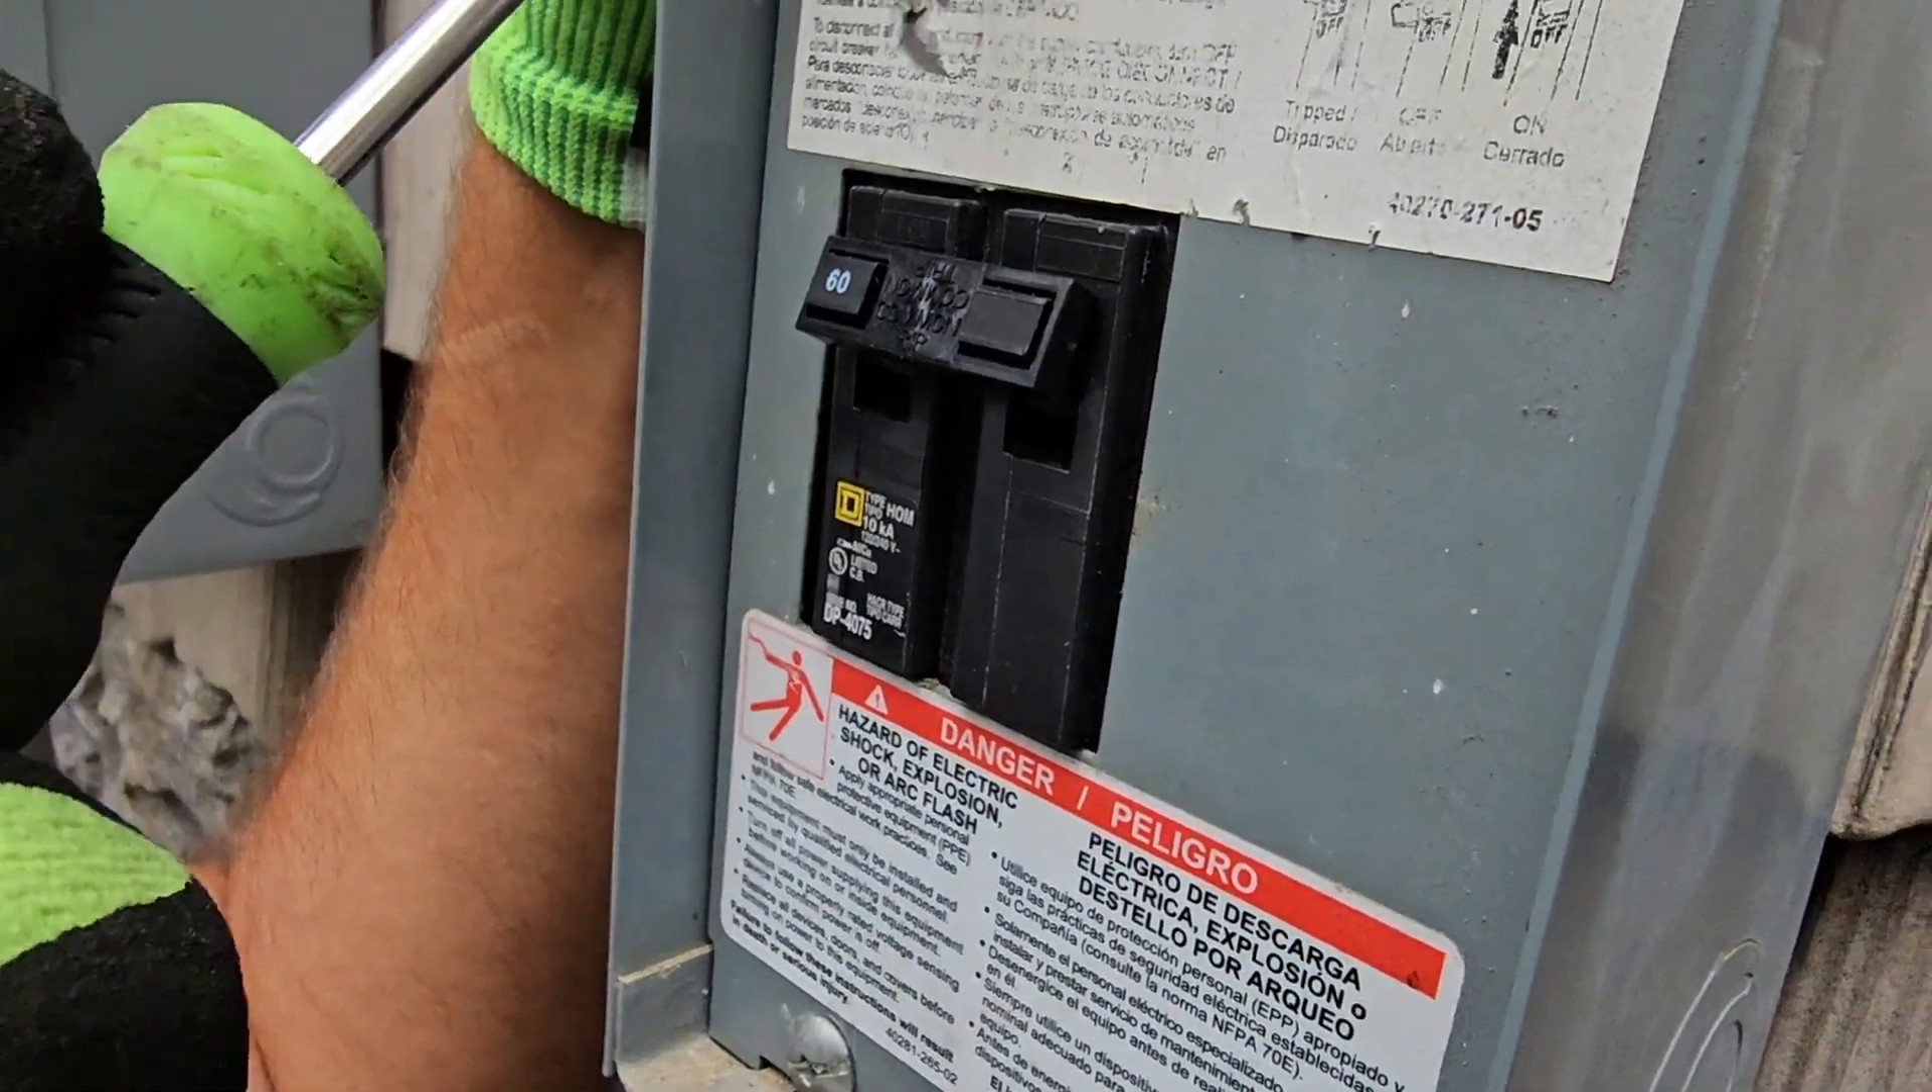Look at this breaker and look at how the cover fits nicely around it.